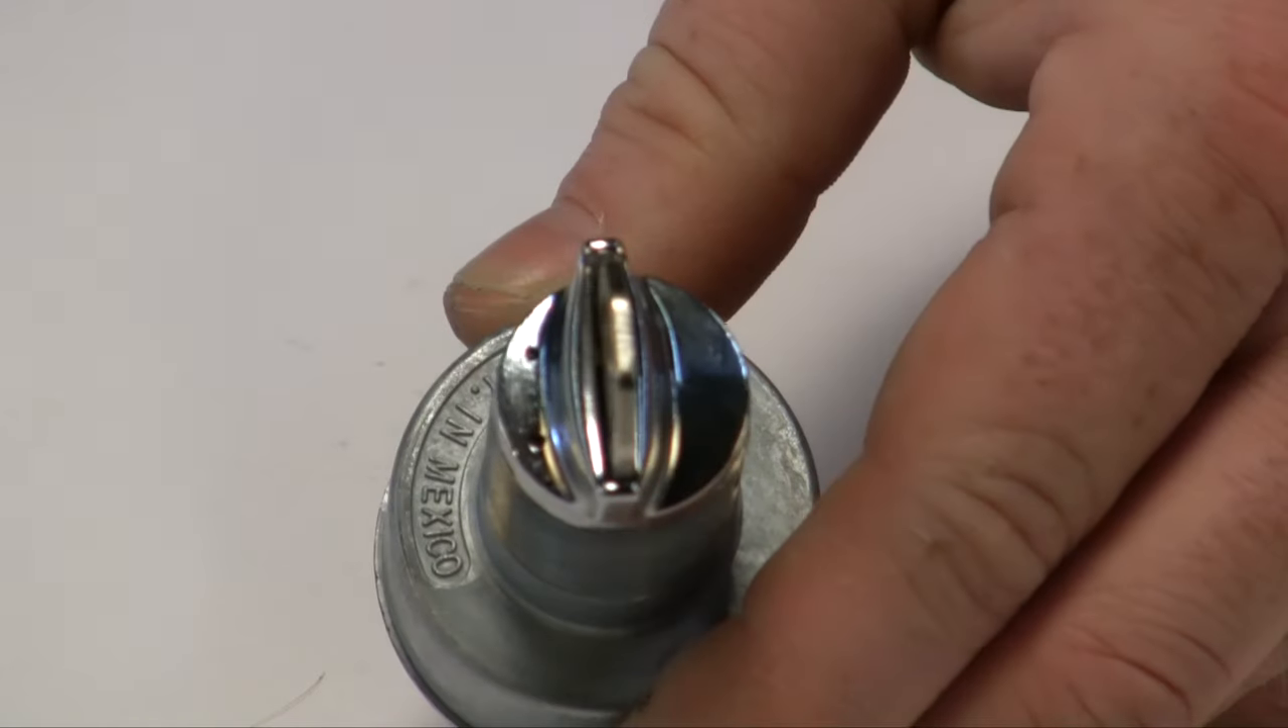For the first example I have the 500672 key lock tumbler installed in the 500684 ignition switch.